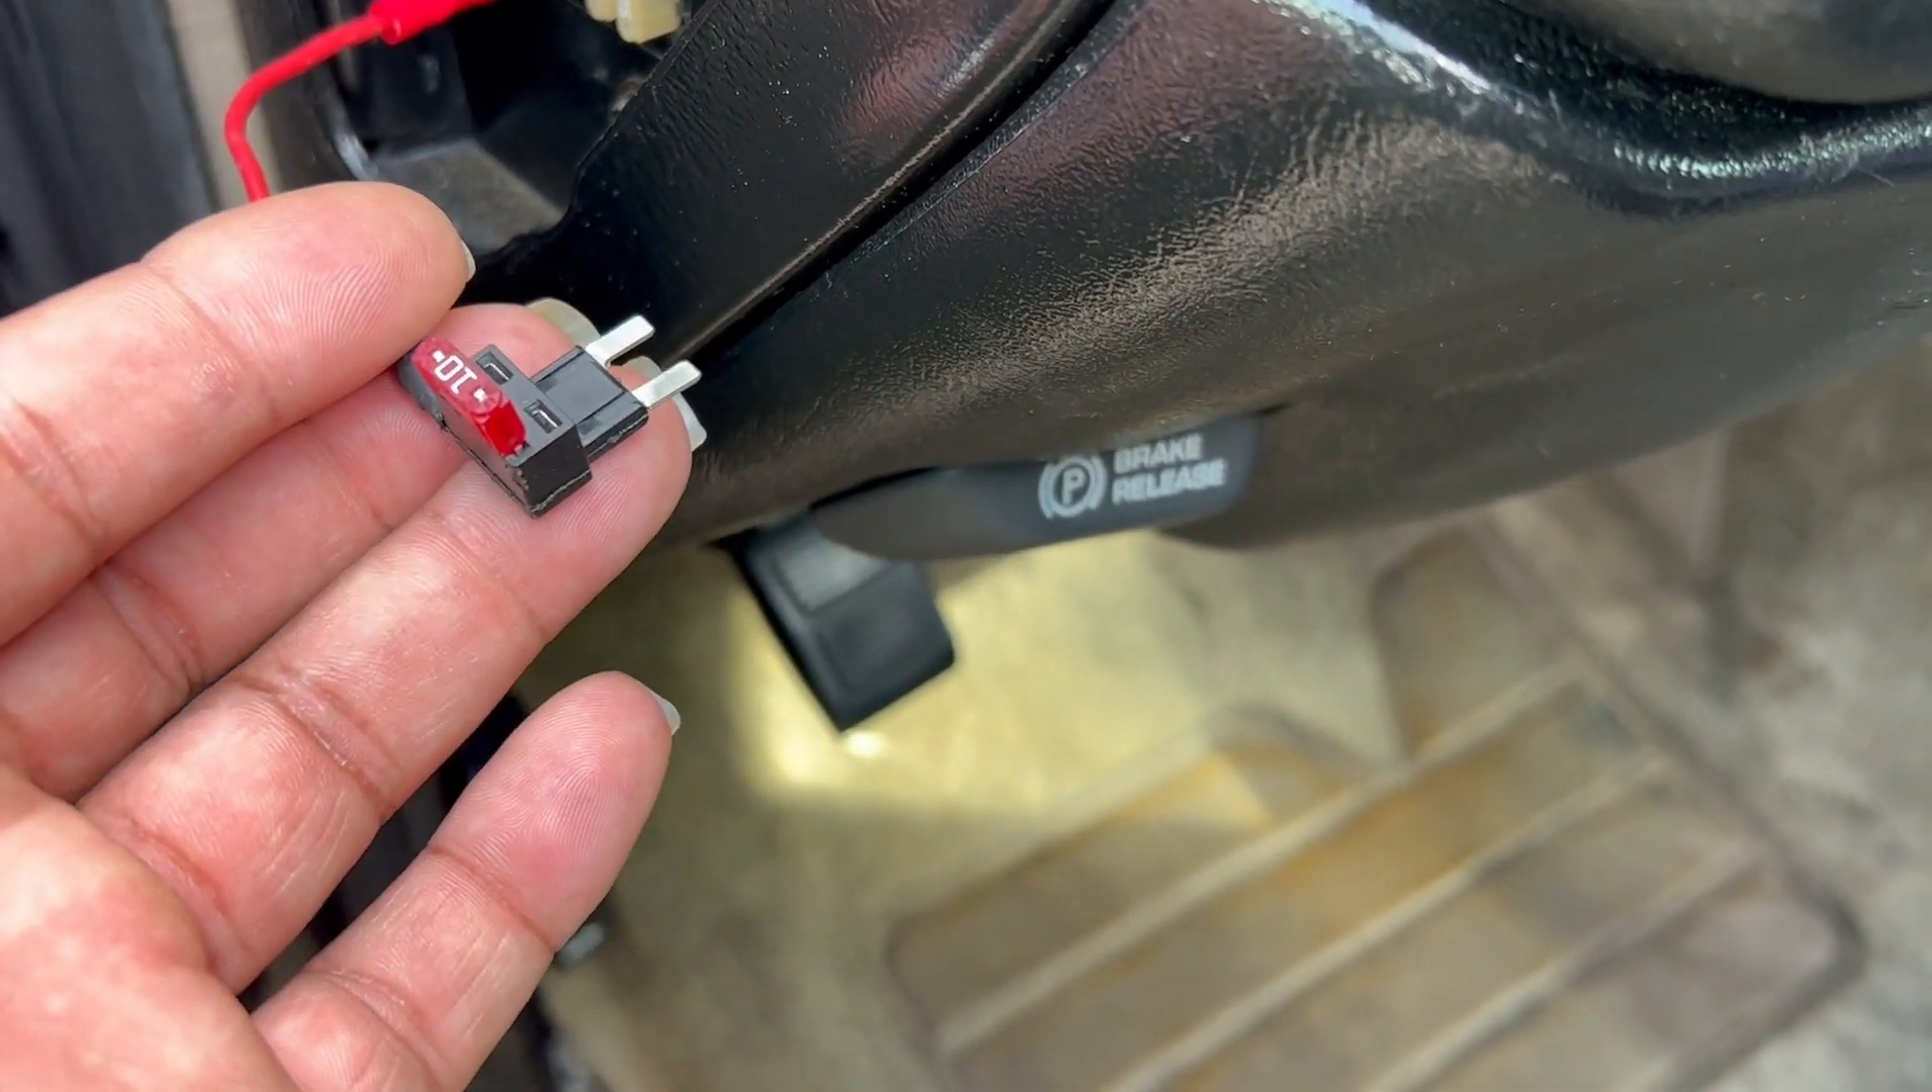Here's my fuse tap for the brown wire I just haven't plugged it in yet.